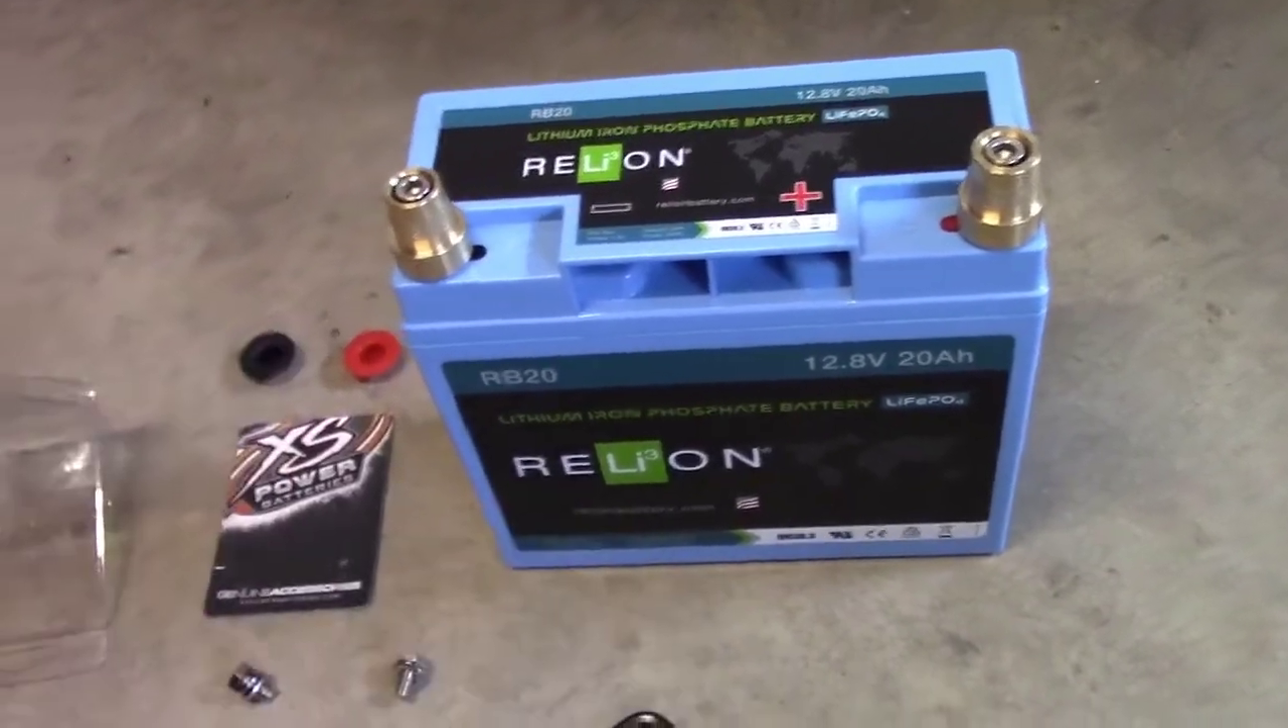Okay so here it is with the post adapters installed. Nice brass units to just go right in.